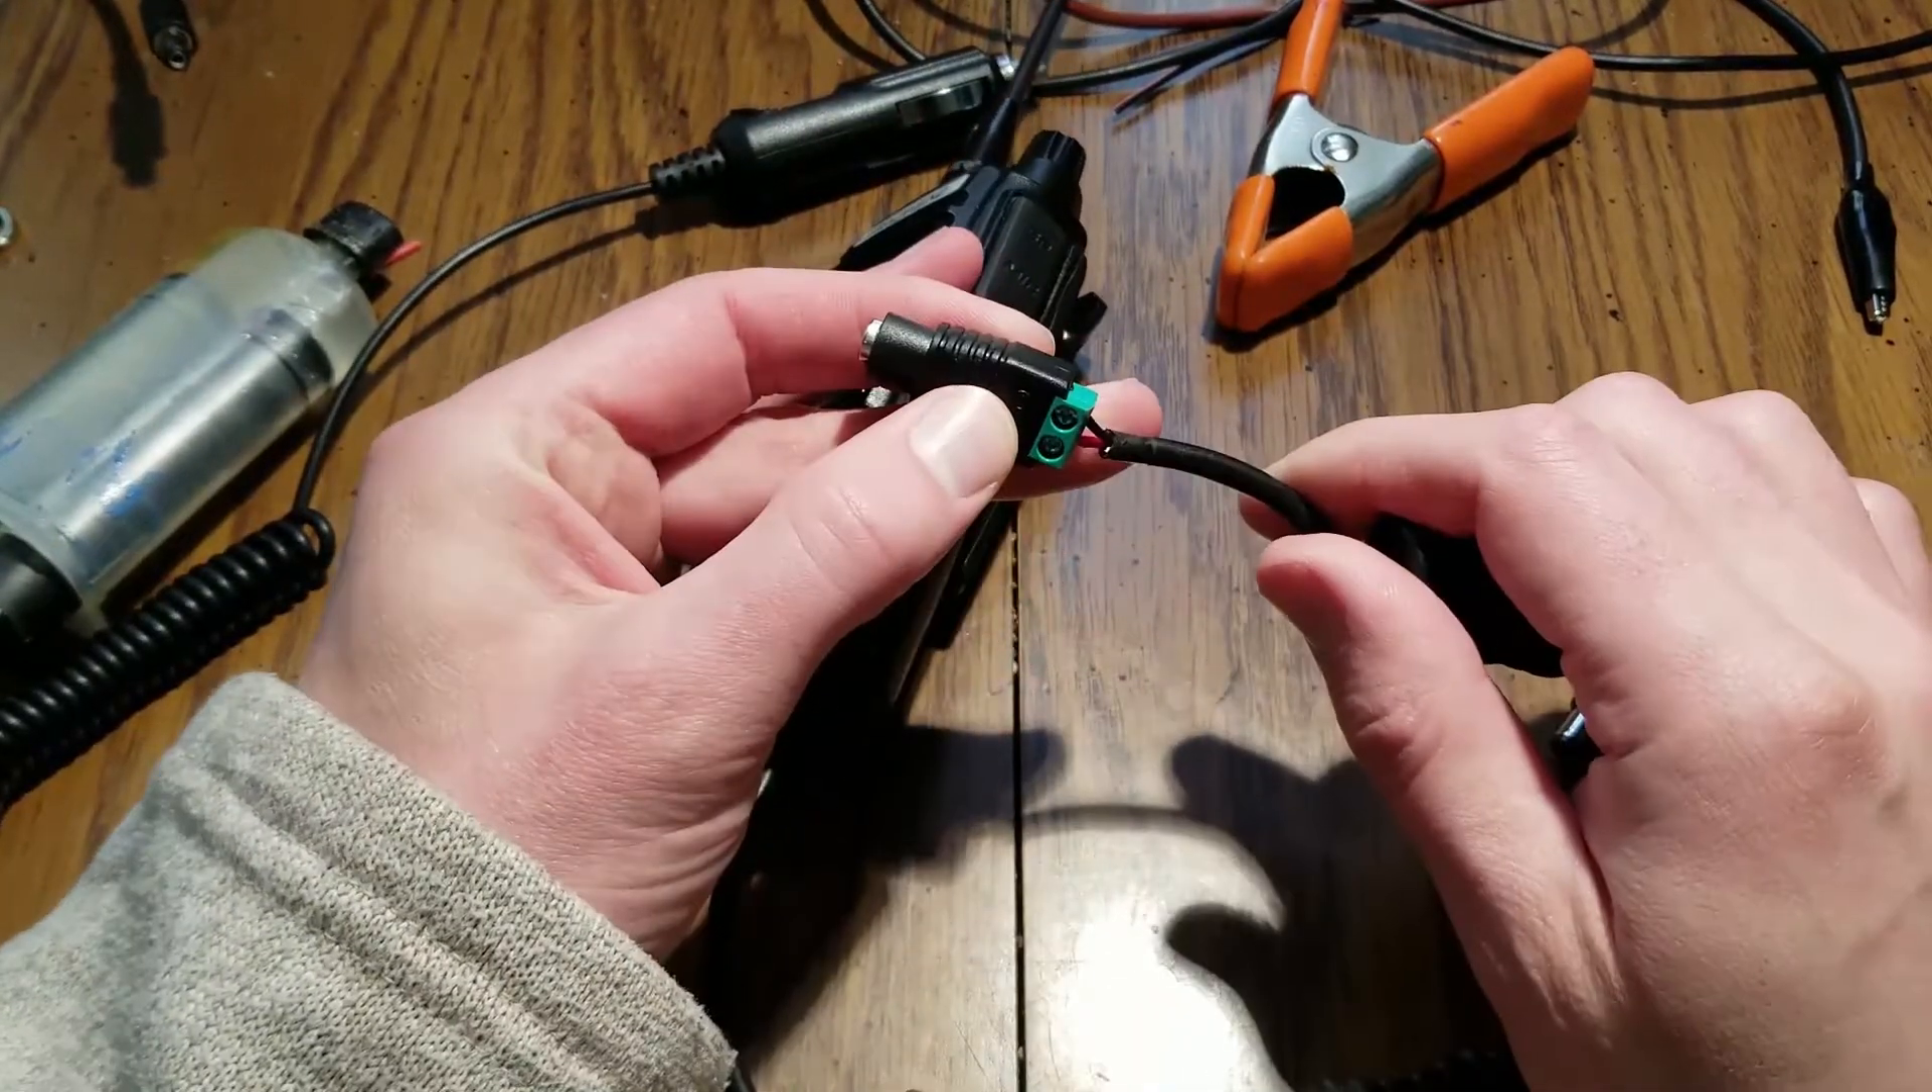I put one of these um barrel jack connector ends on so now i can just uh grab a 12 volt power supply.